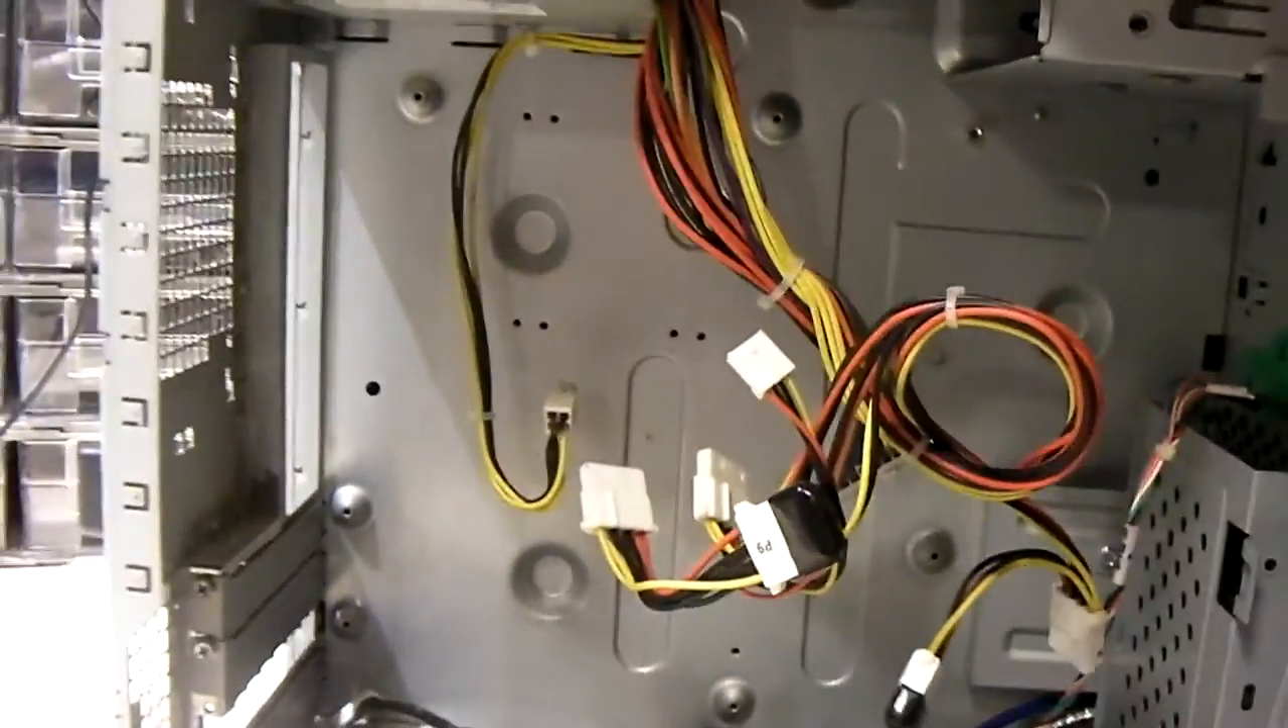But, um, you can see I've already pulled the motherboard.